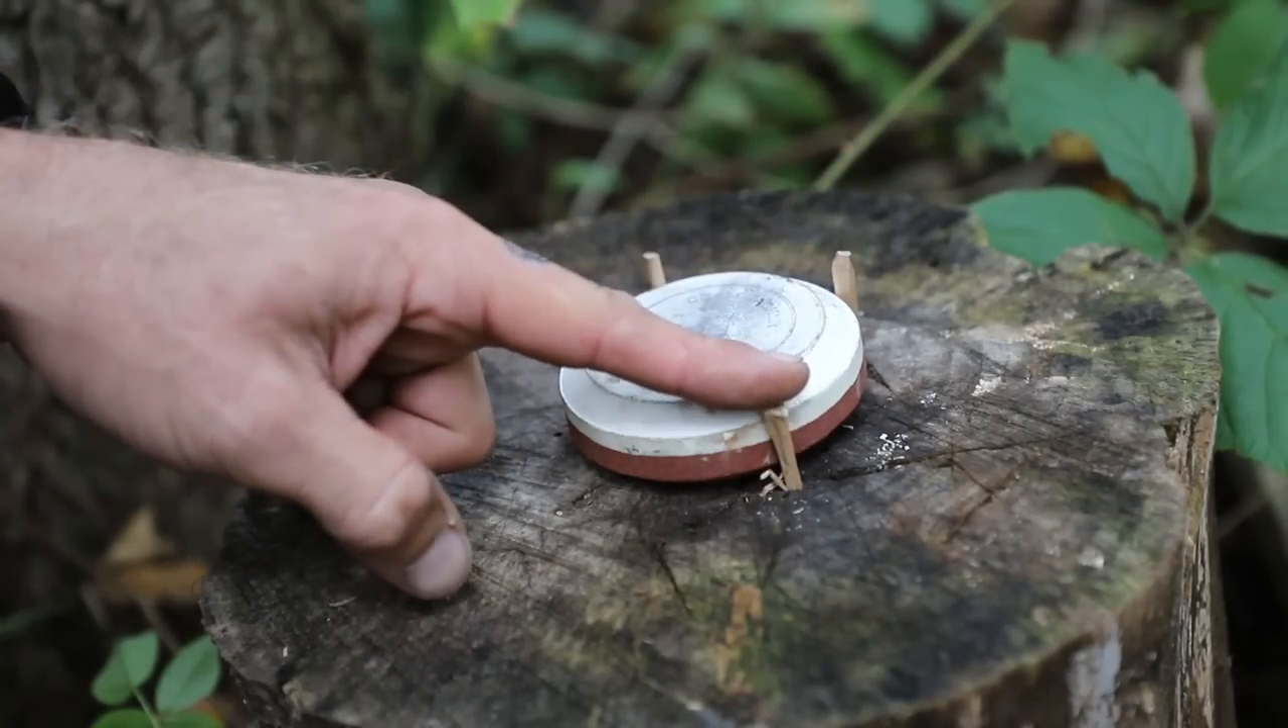All right, so you can see now at this point that my stone is very sturdy in there, but what you're also going to notice is that the wooden pegs are sticking up a little bit above the stone itself.